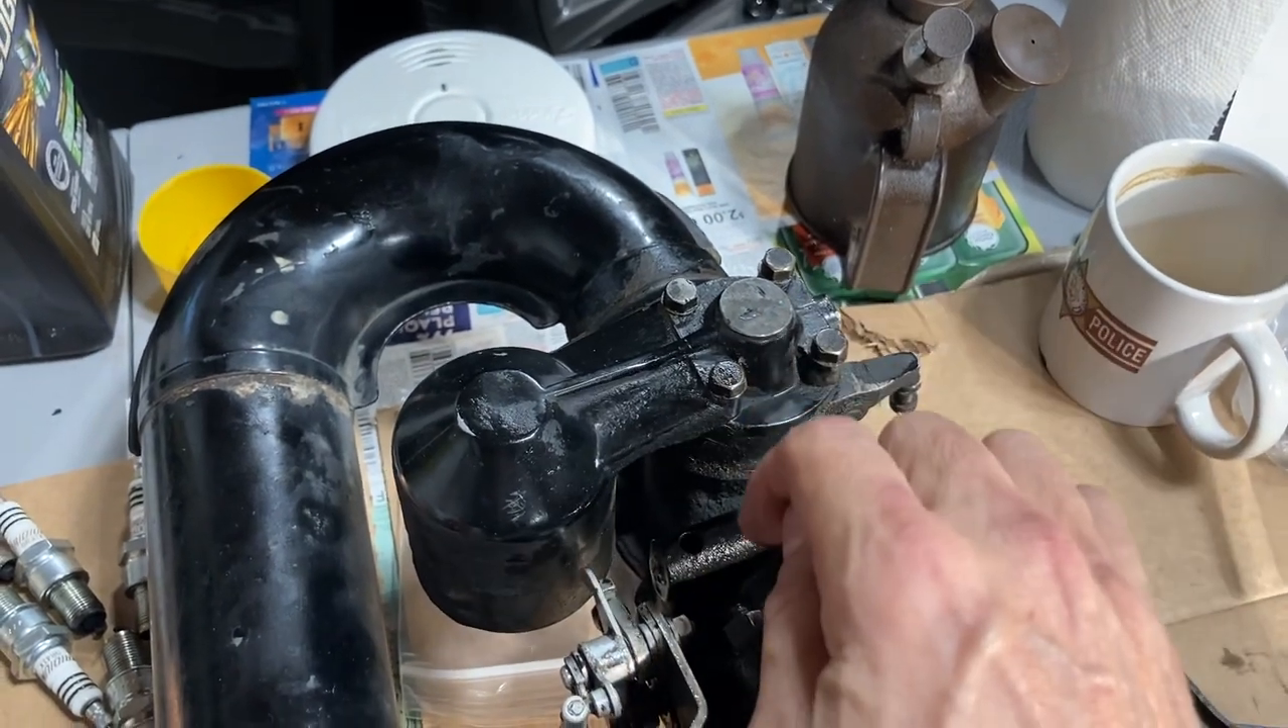We have already pulled the carburetor and choke assembly out of the car and that is where we begin in this episode.